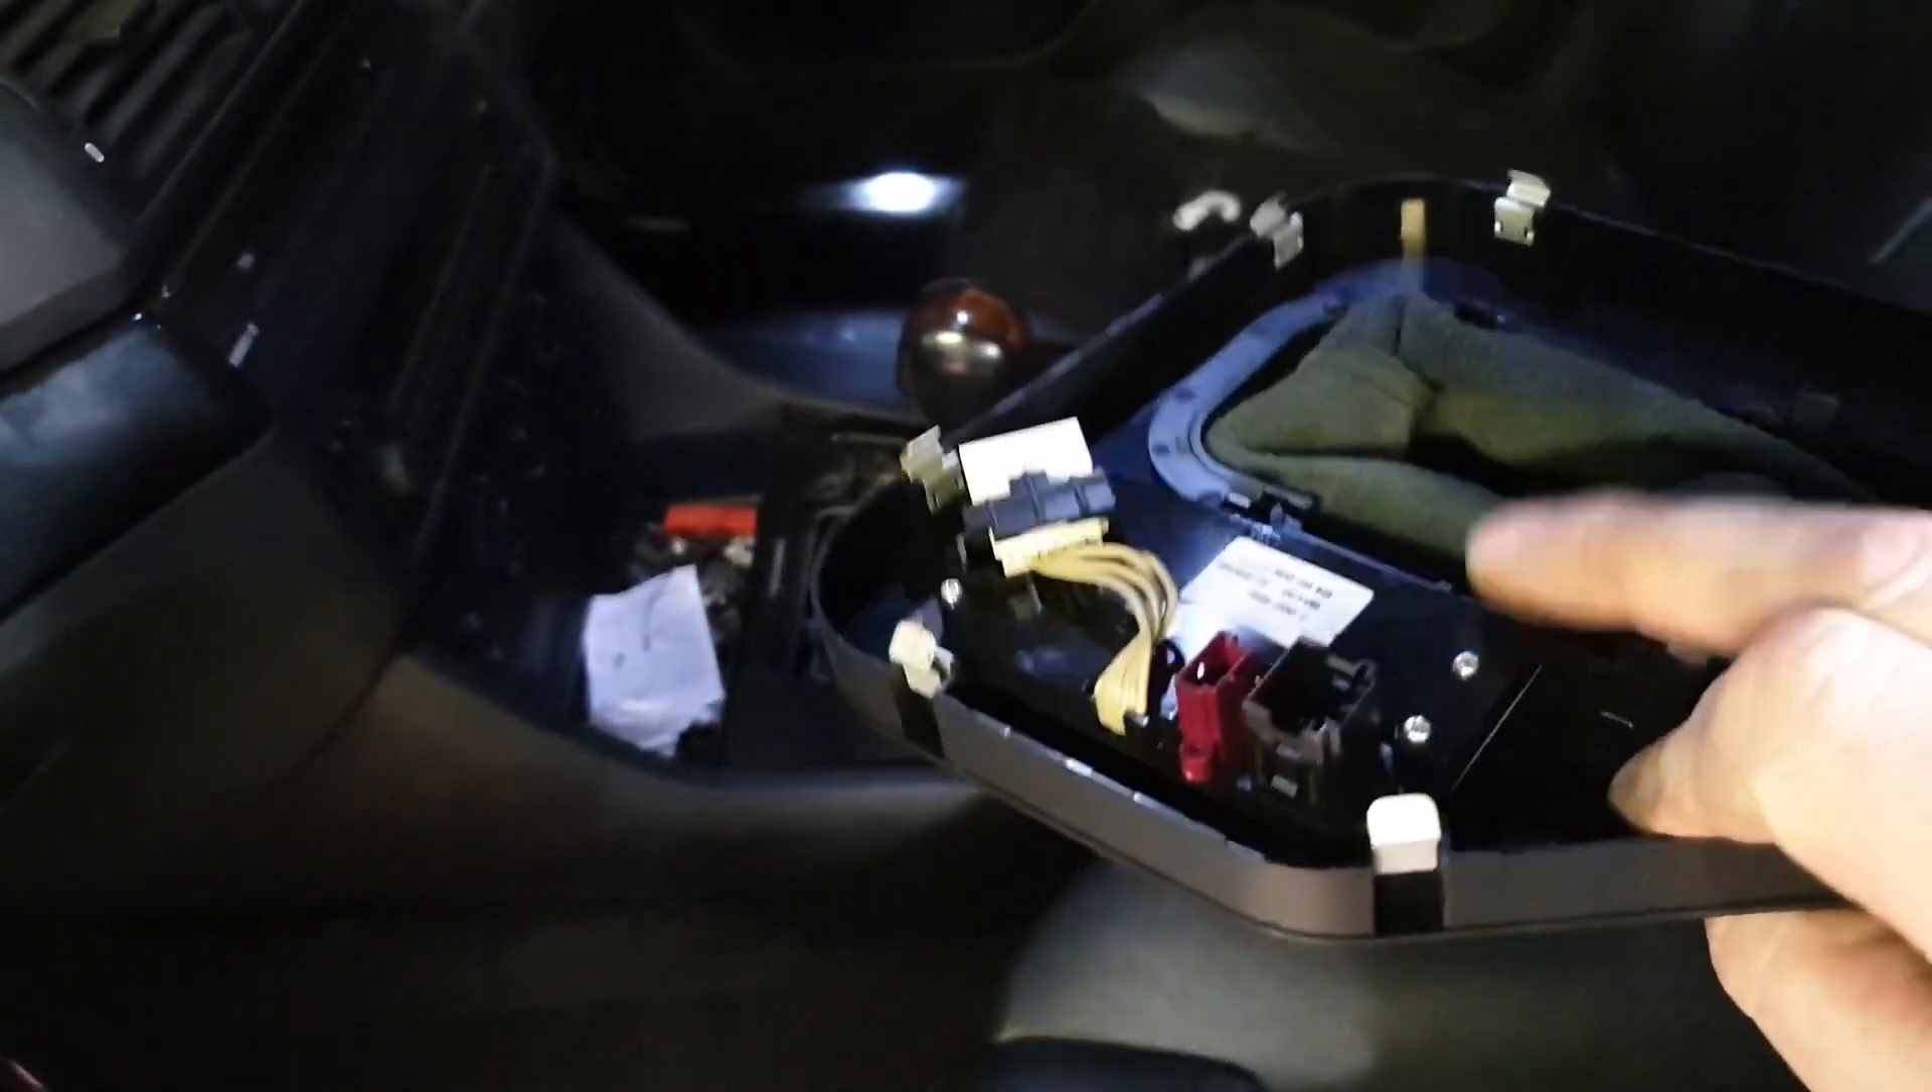I've still got to put all the trim back in like all this.